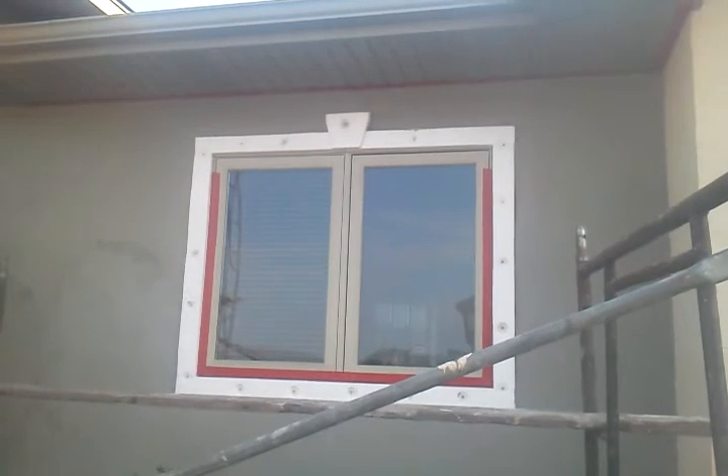As you can see there, they've got the windows replaced.